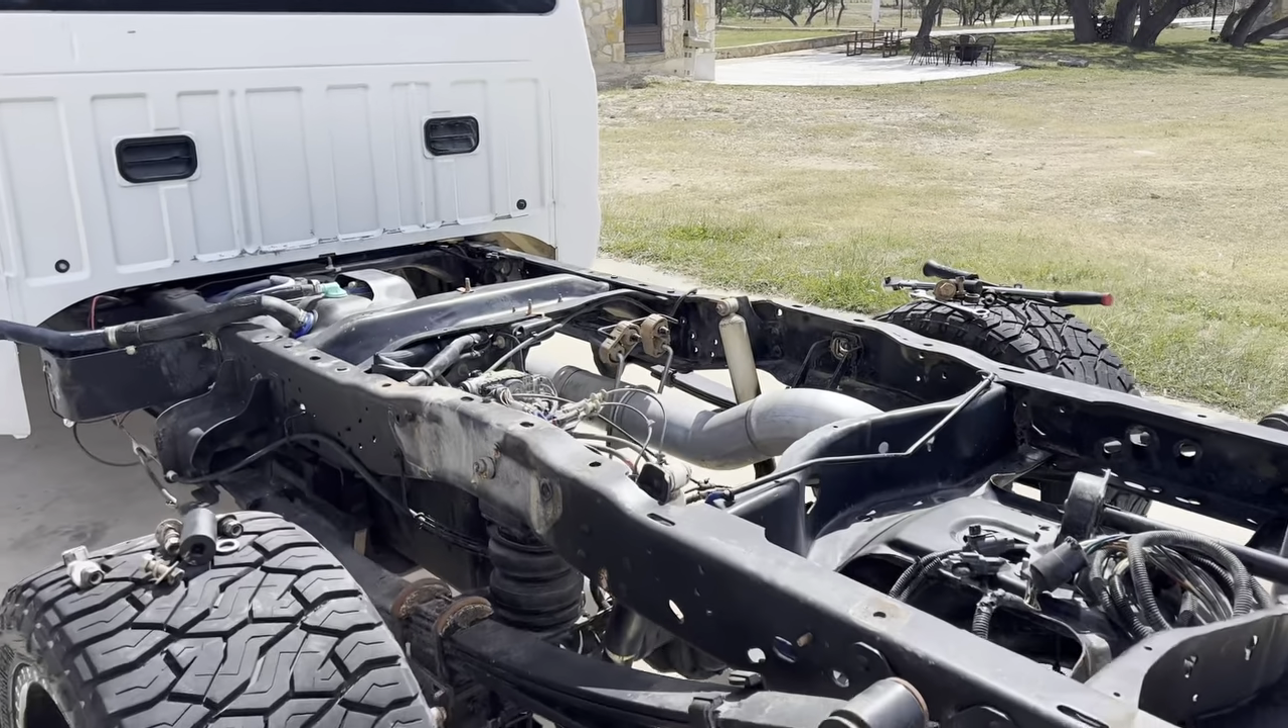And just like that, our whole gooseneck assembly is off and the truck is looking super bare now.